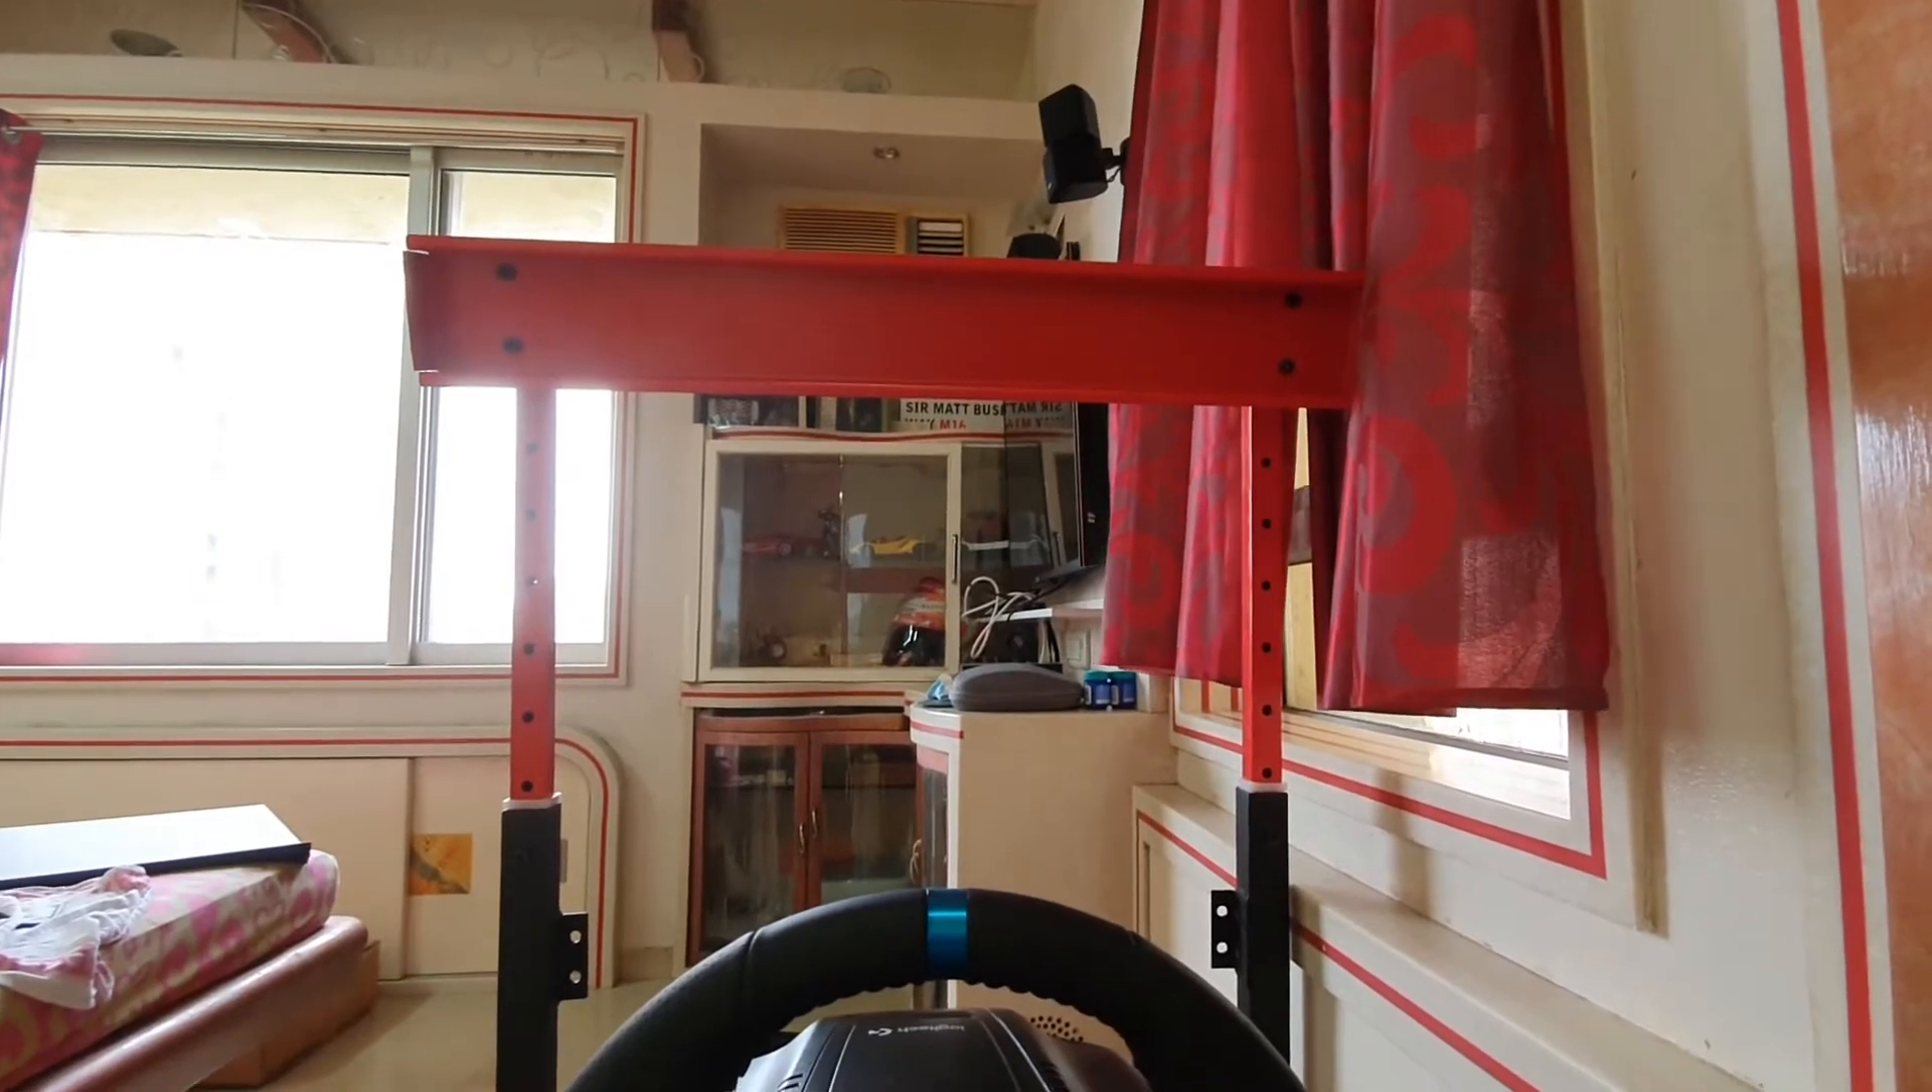Right welcome to part 6 of the setup video and as you can see I have mounted the holder frame onto the TV rig arms and this is the view that I'm going to have from my racing cockpit.